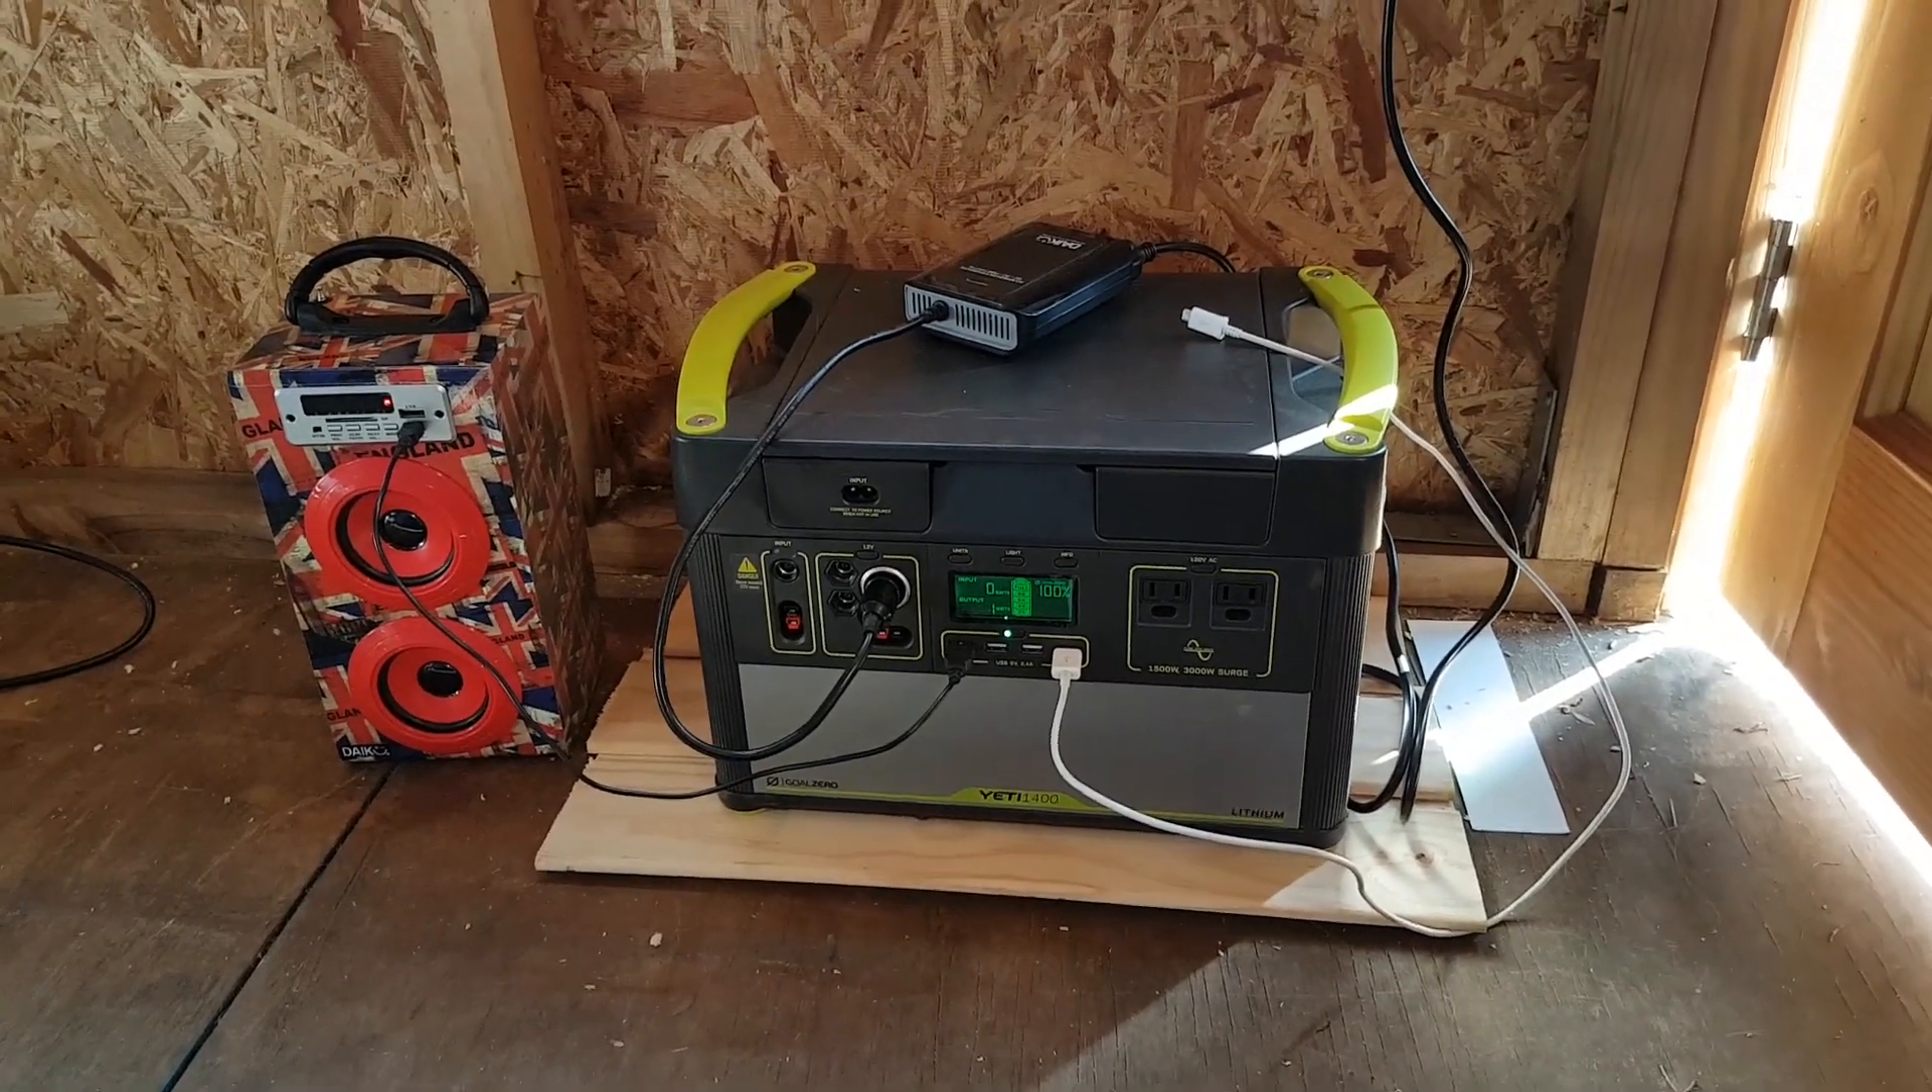Acá ya está instalado el generador solar Por ahora no tengo paneles.